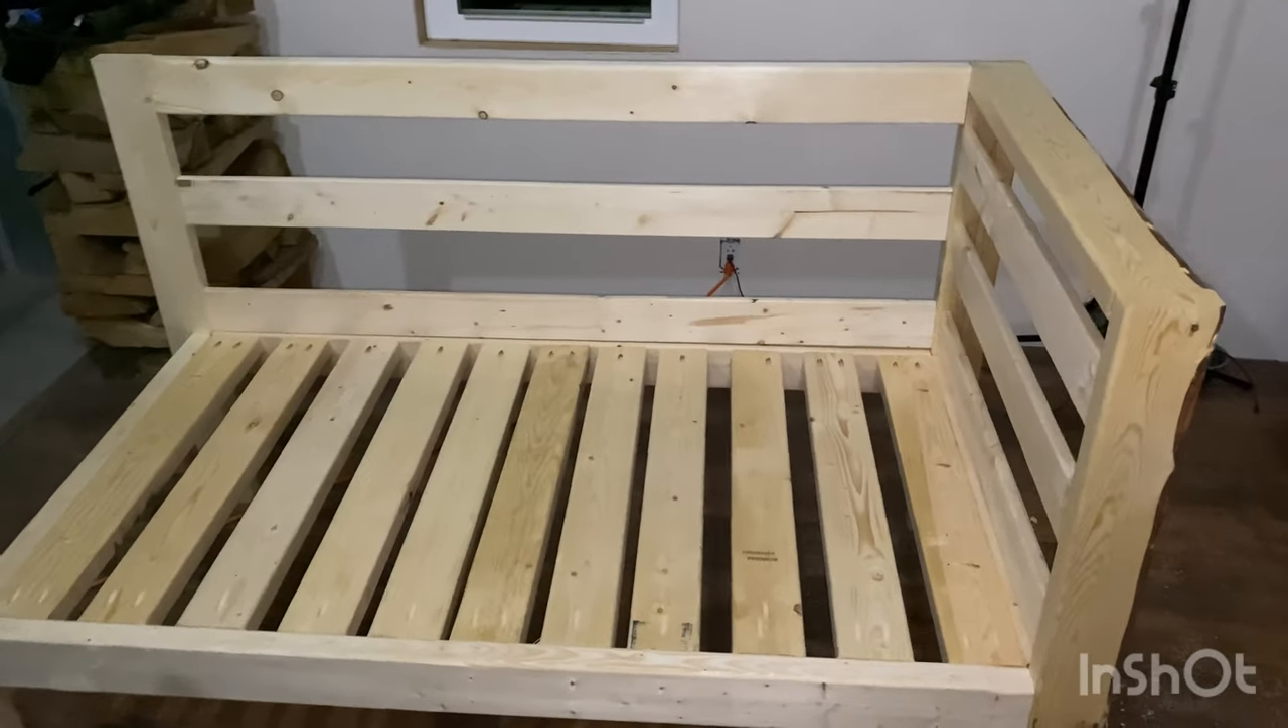So, the frame and everything is done now. We got all the seat slats and all the back slats and the side slats and such.